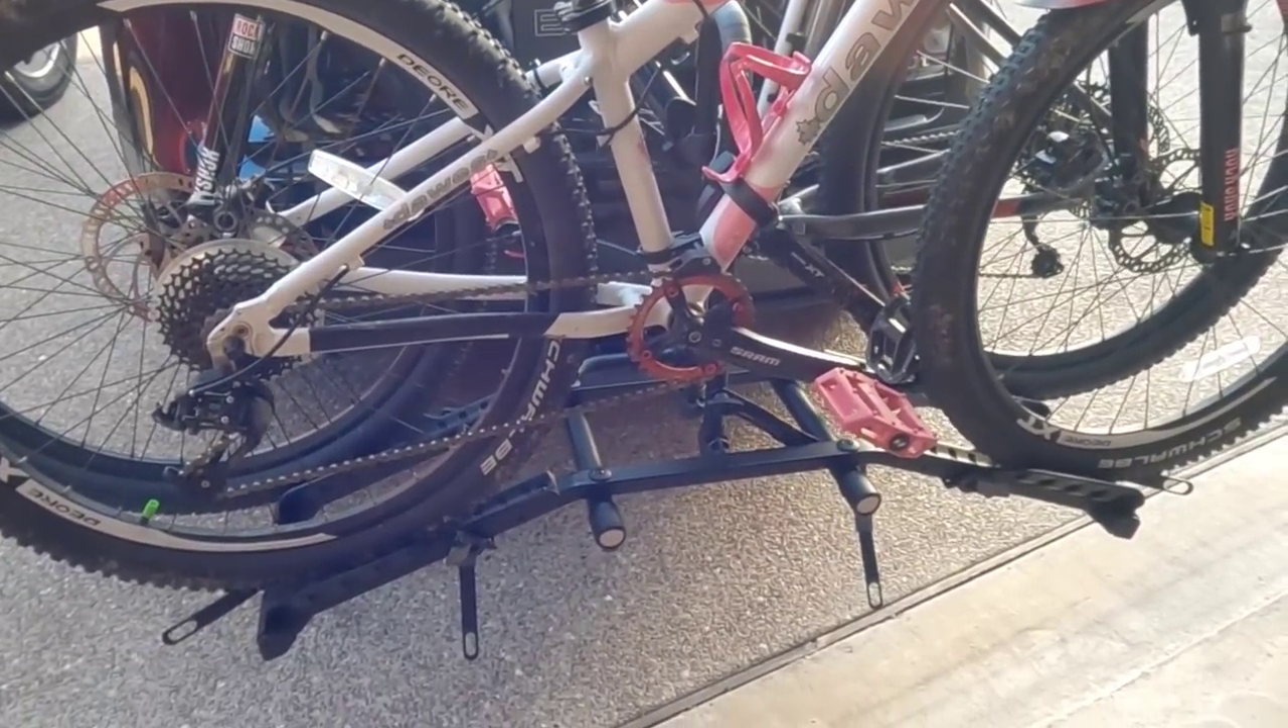There we go got both bikes on.